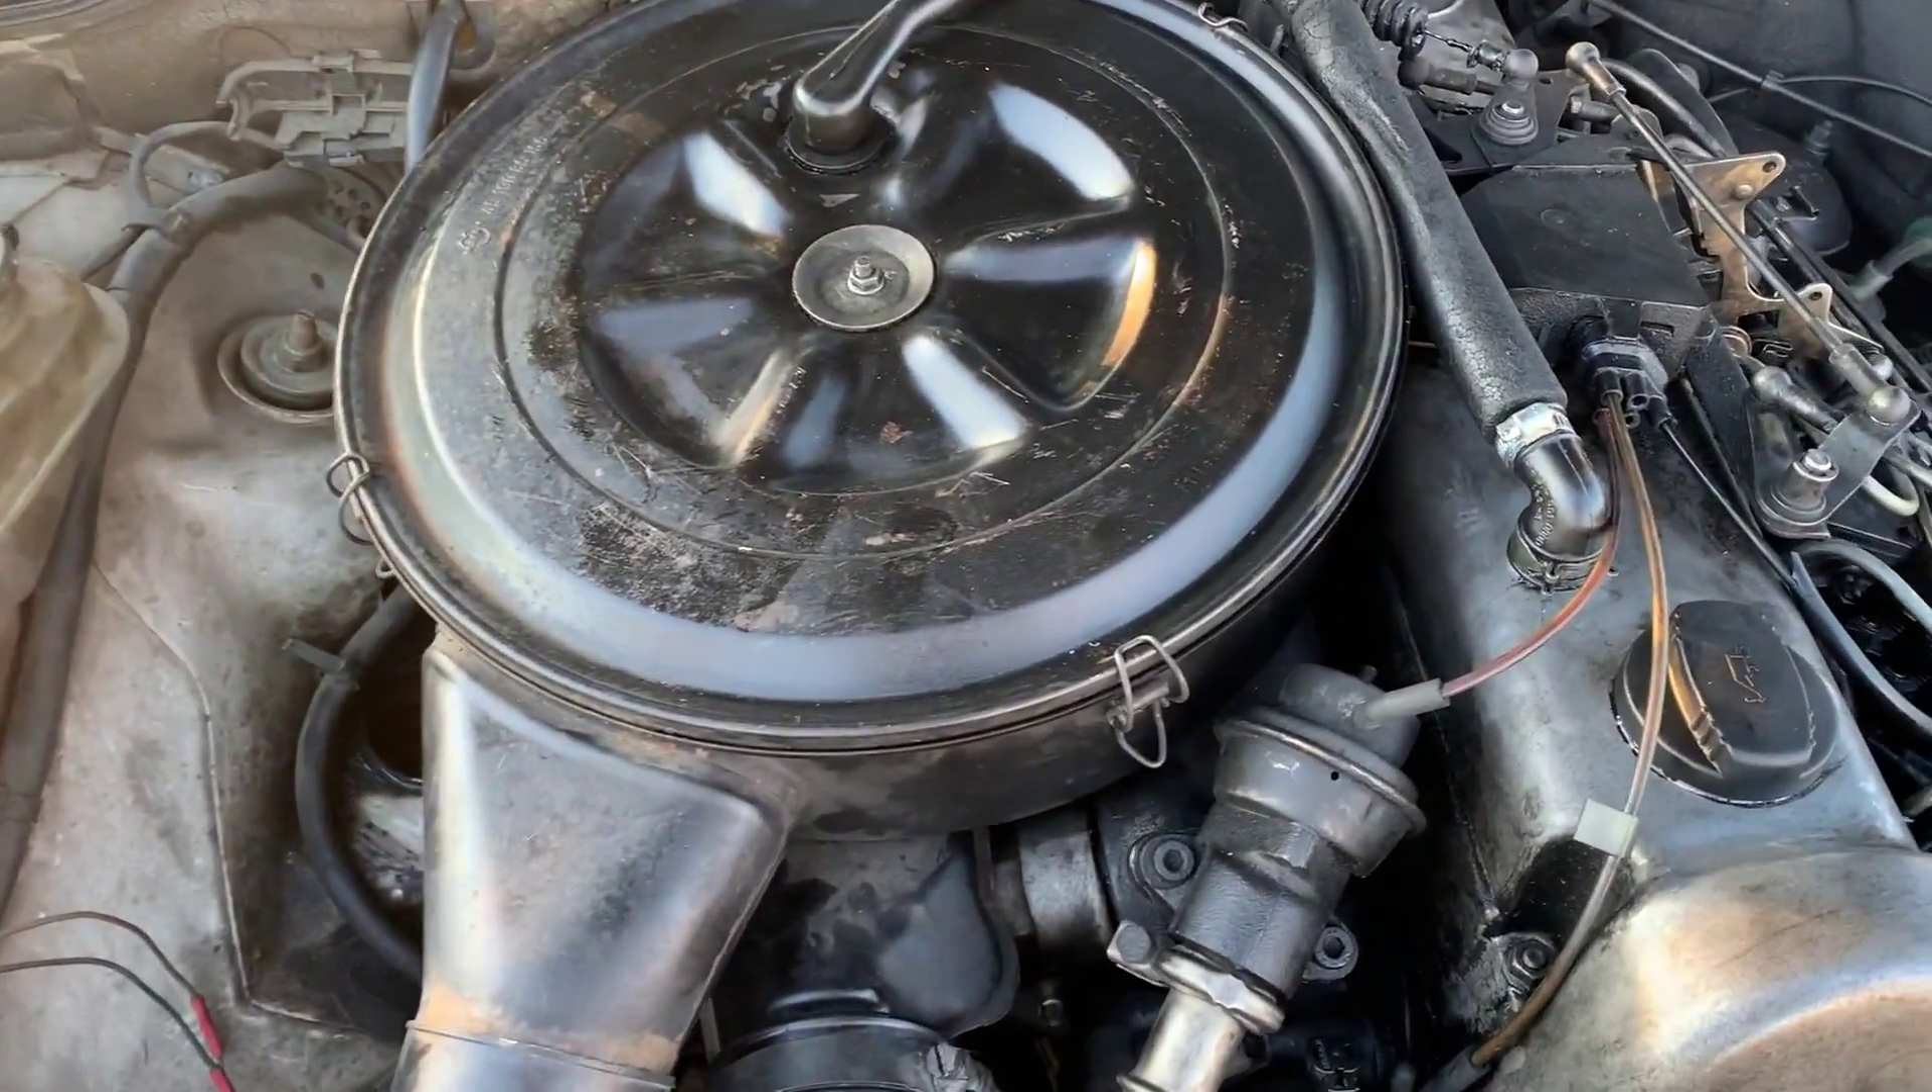Well, I got the air filter housing put back together.